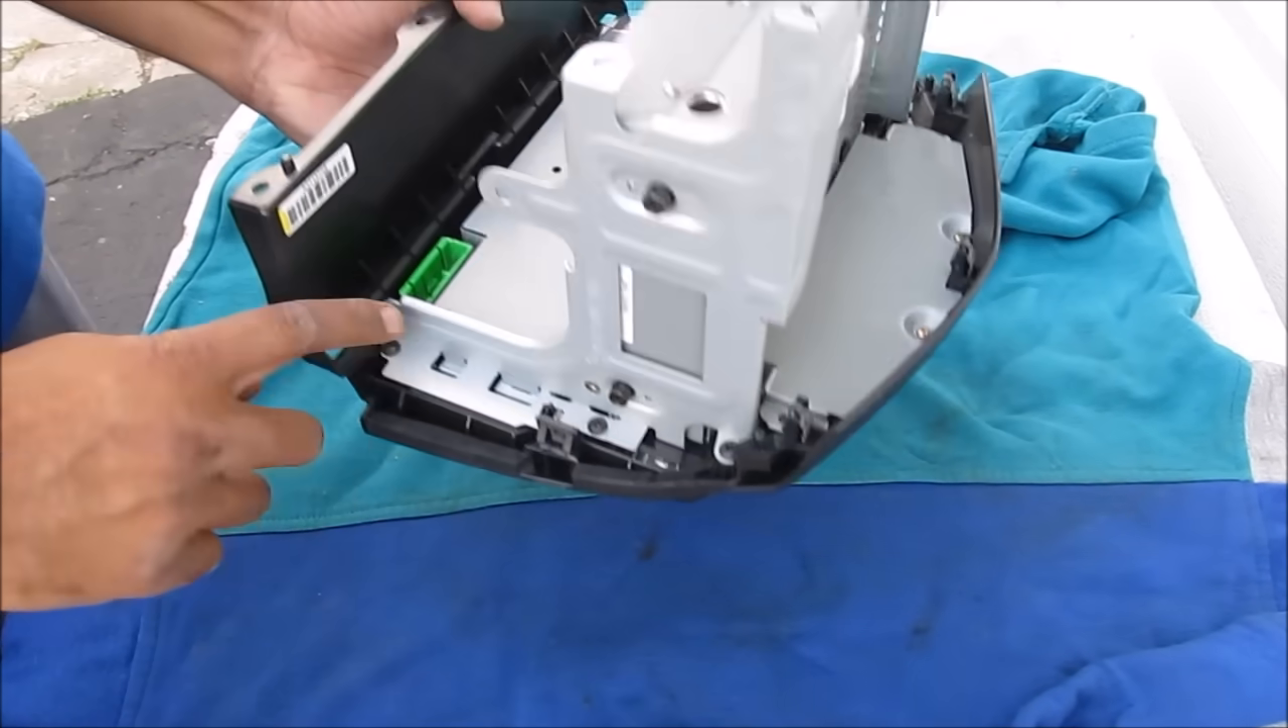Alright so here I've got the Honda radio removed from the vehicle.